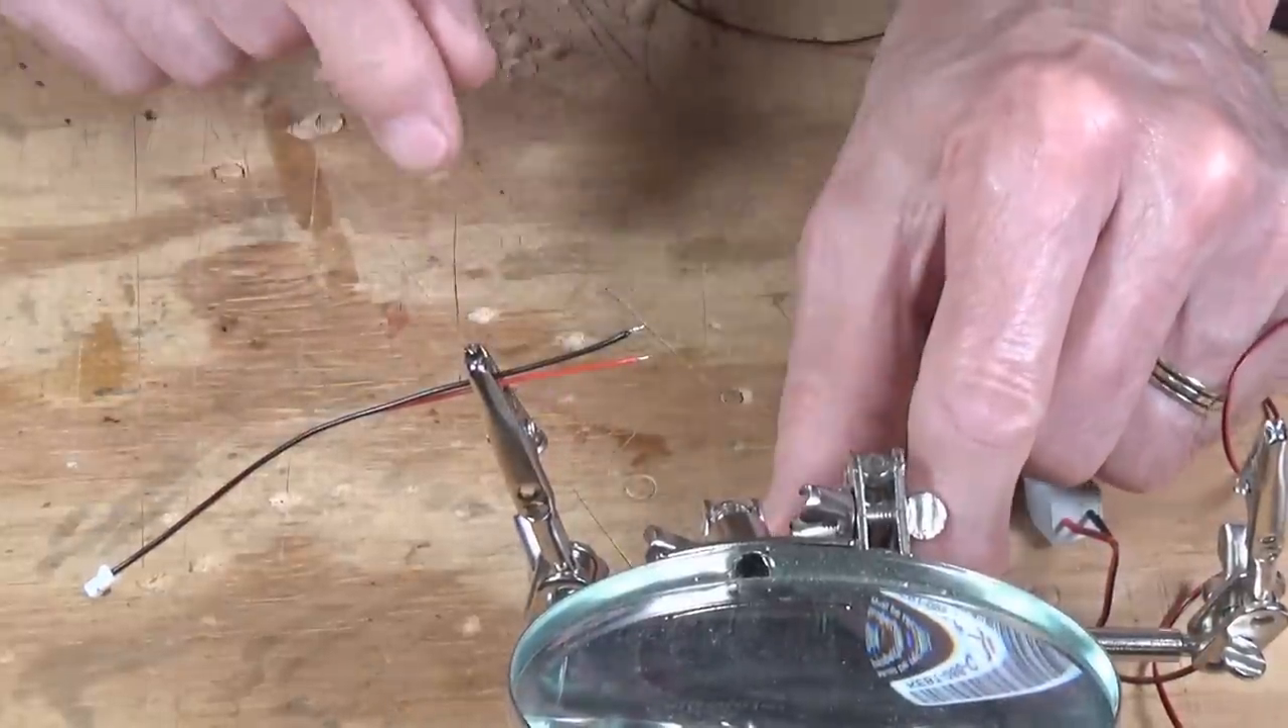So you can see there's the two wires right there held in the little alligator clip.